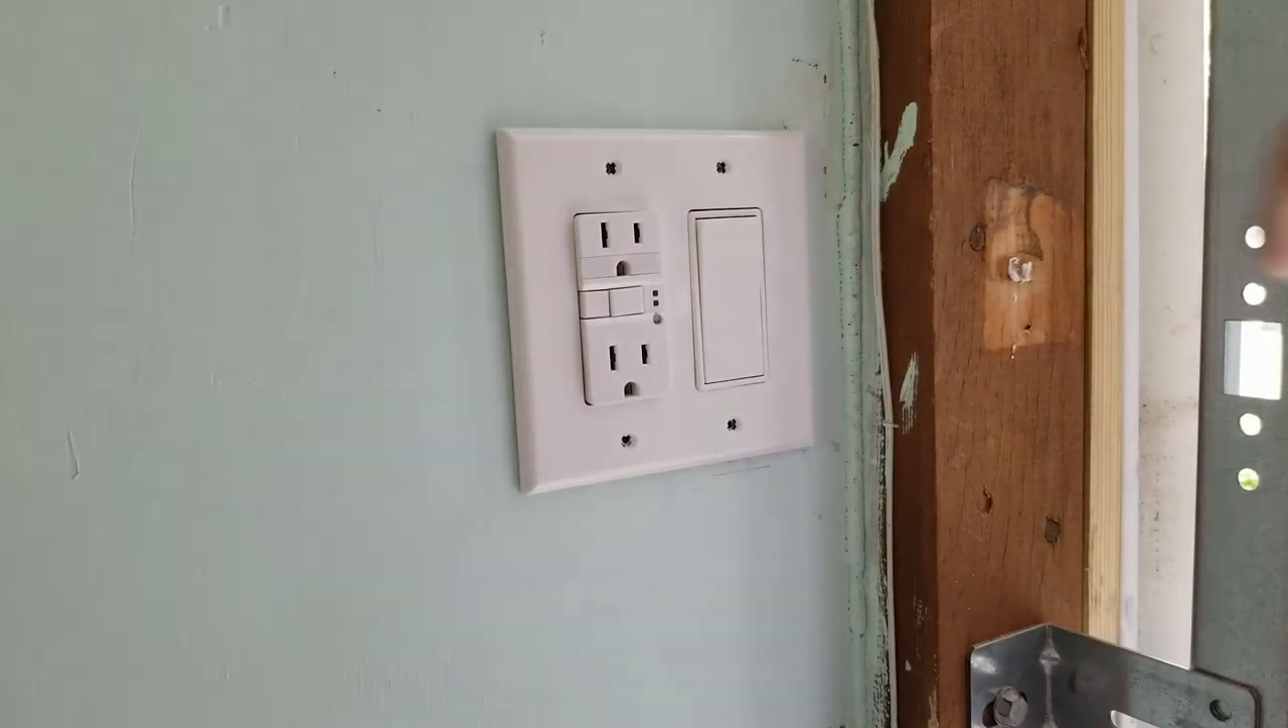Put the receptacle in place we check our fit everything looks good so we're okay to attach screws and we'll finish mounting the wall plate.